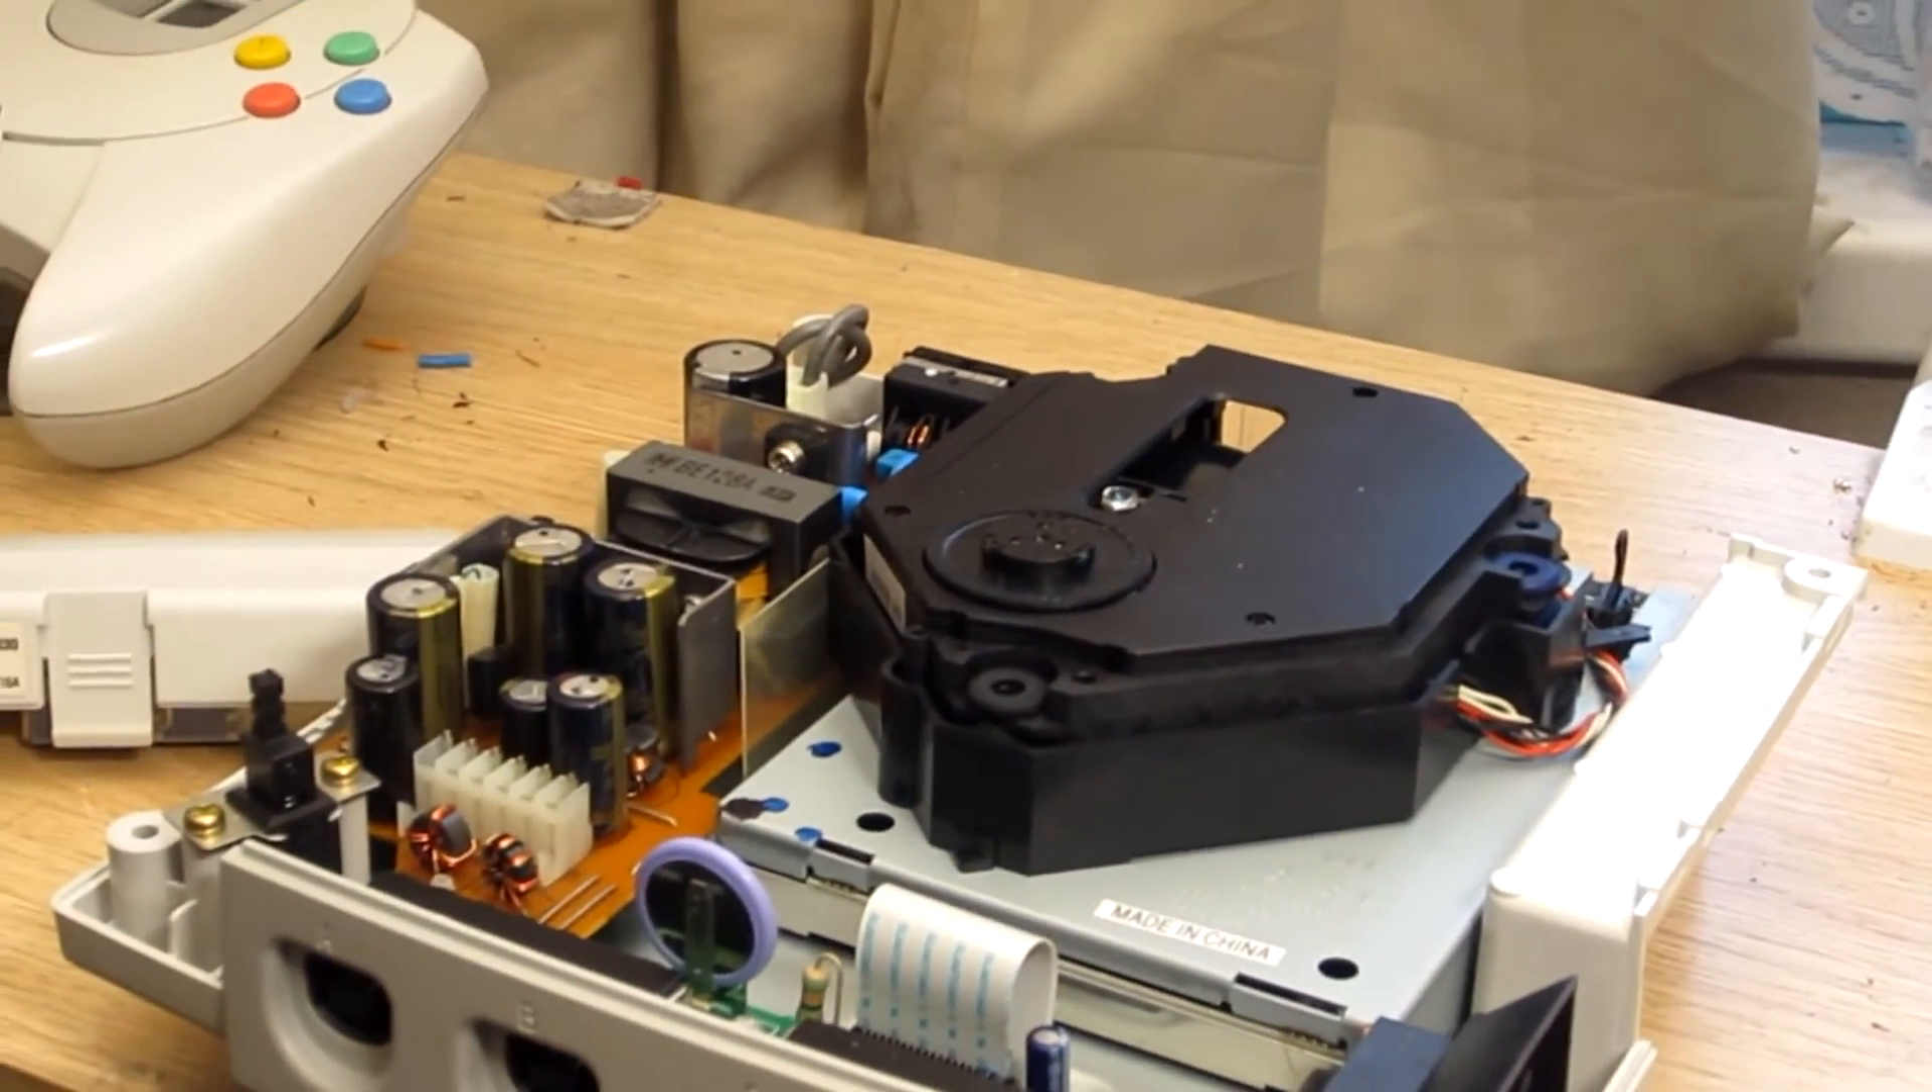So we've got the top off the Dreamcast.